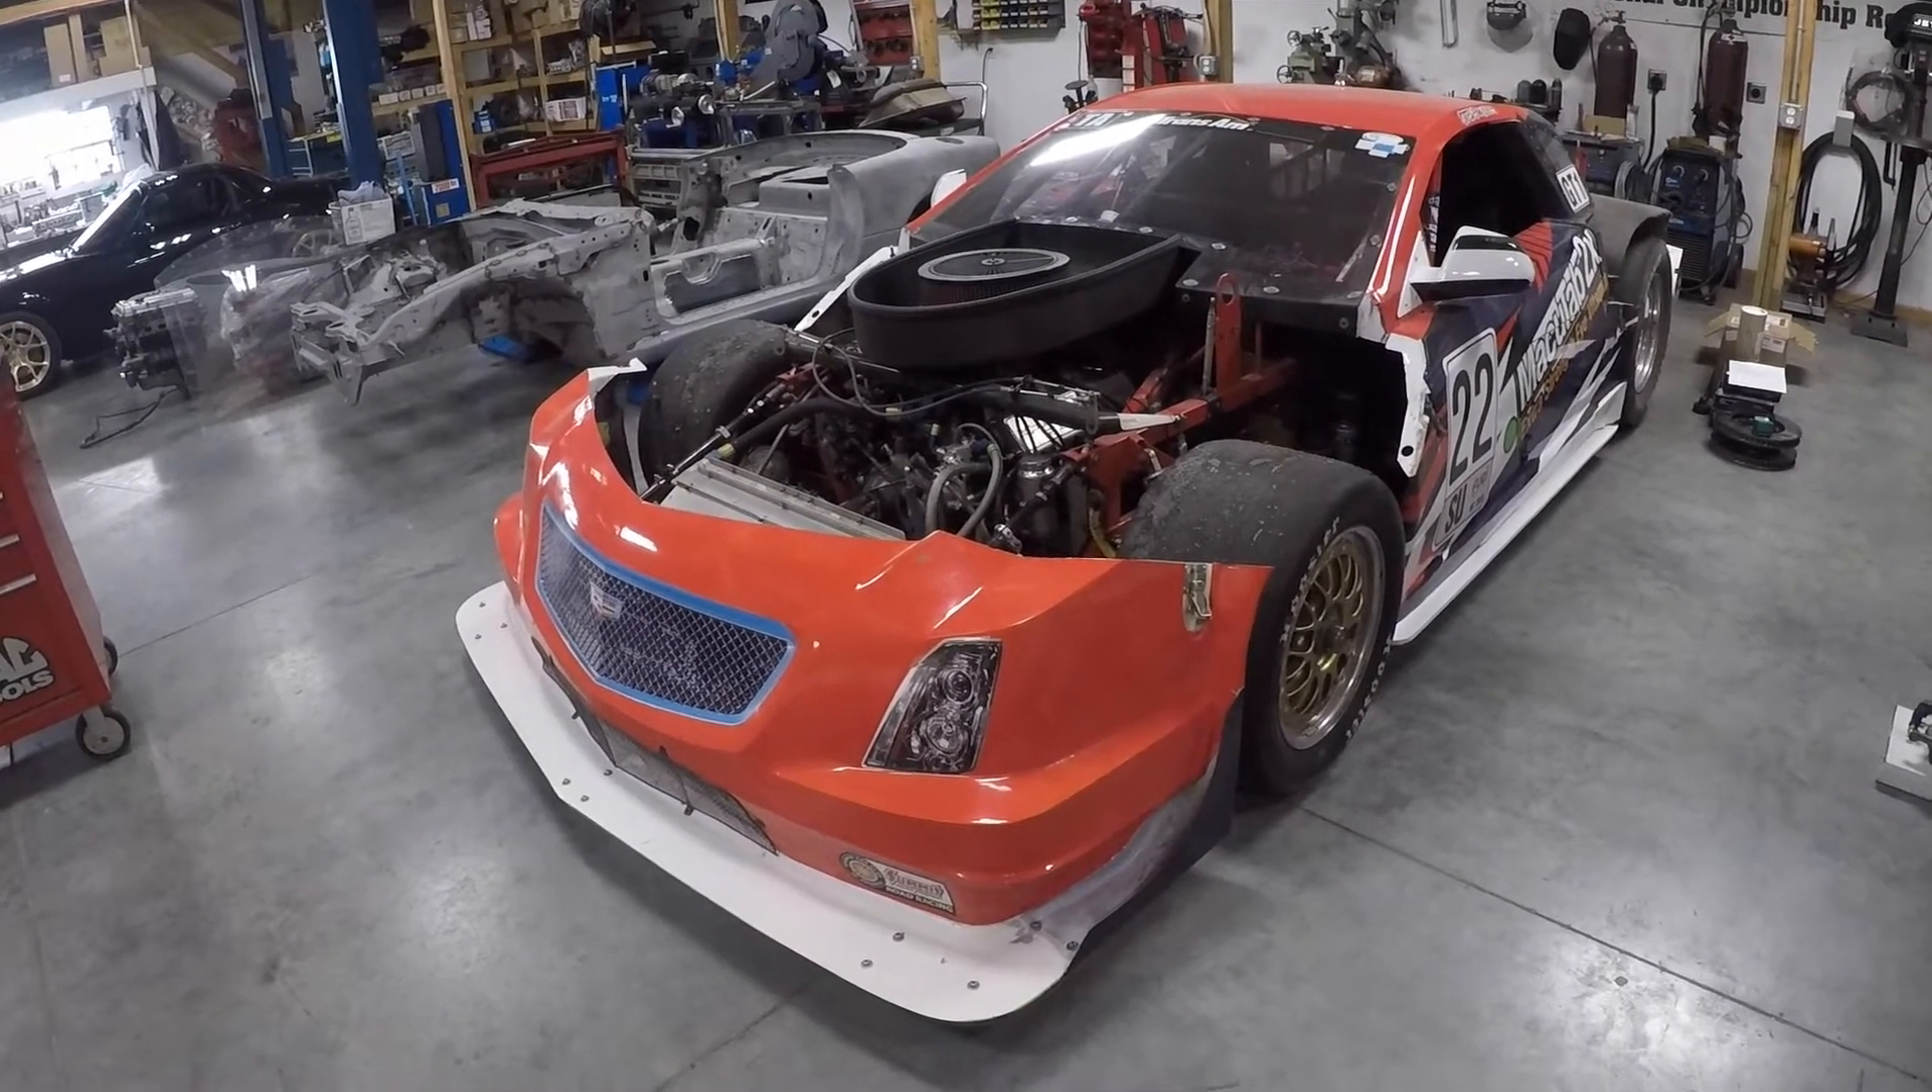This particular car is a Cadillac body, as you can see. Of course, the hood and the tail are not on it right now.